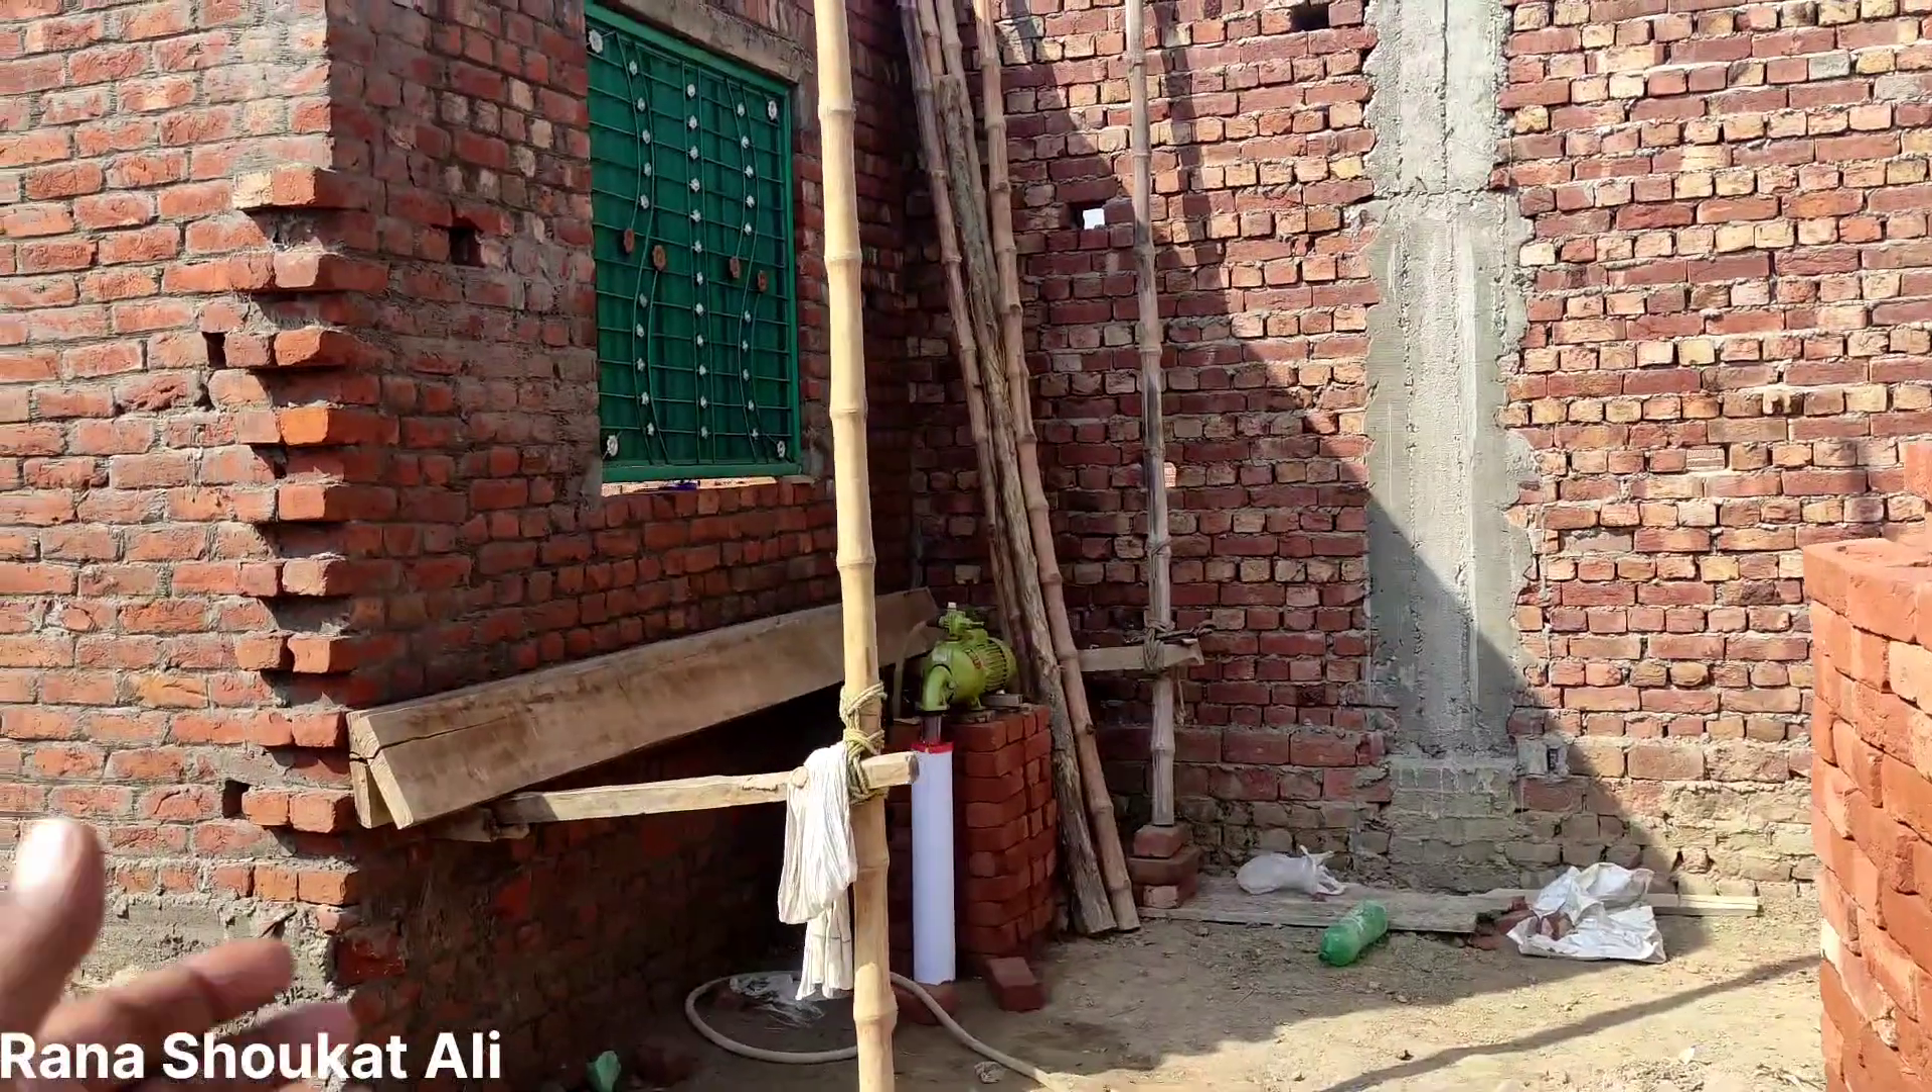یہ والی جو کھڑکی ہے یہ لگ گئی تھی۔